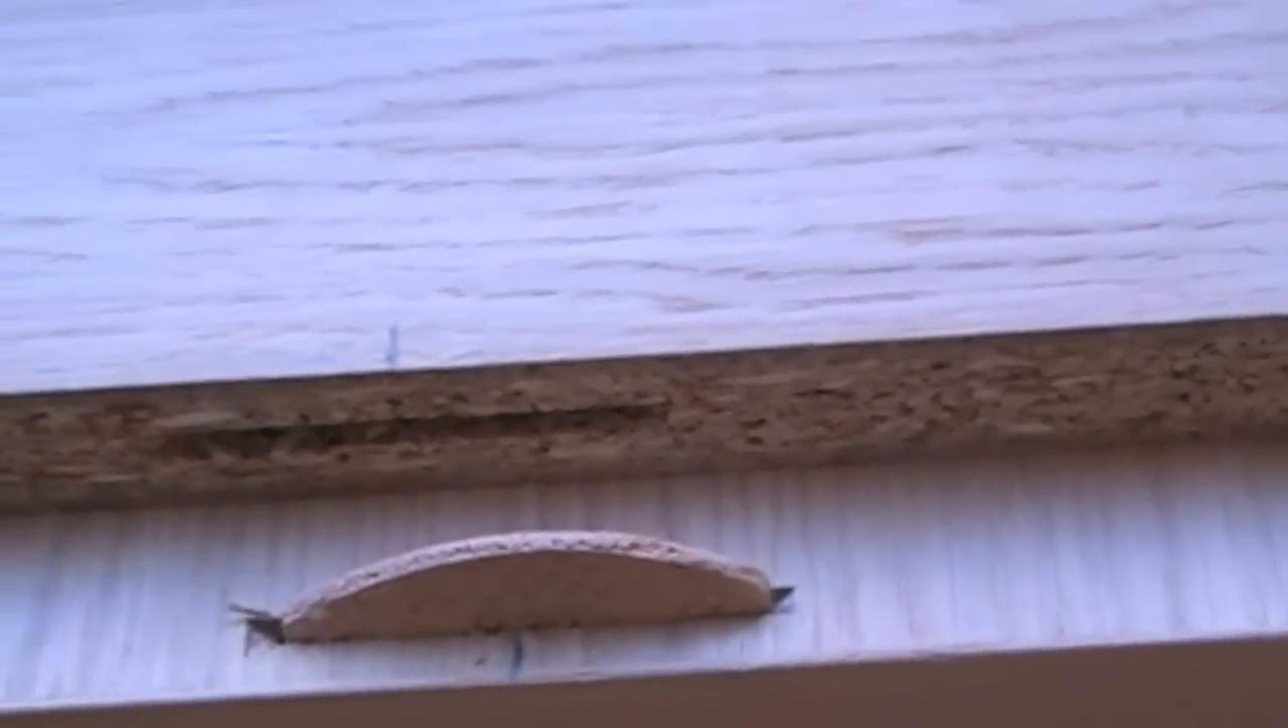Luego hemos insertado también las galletas. Falta echarles cola.